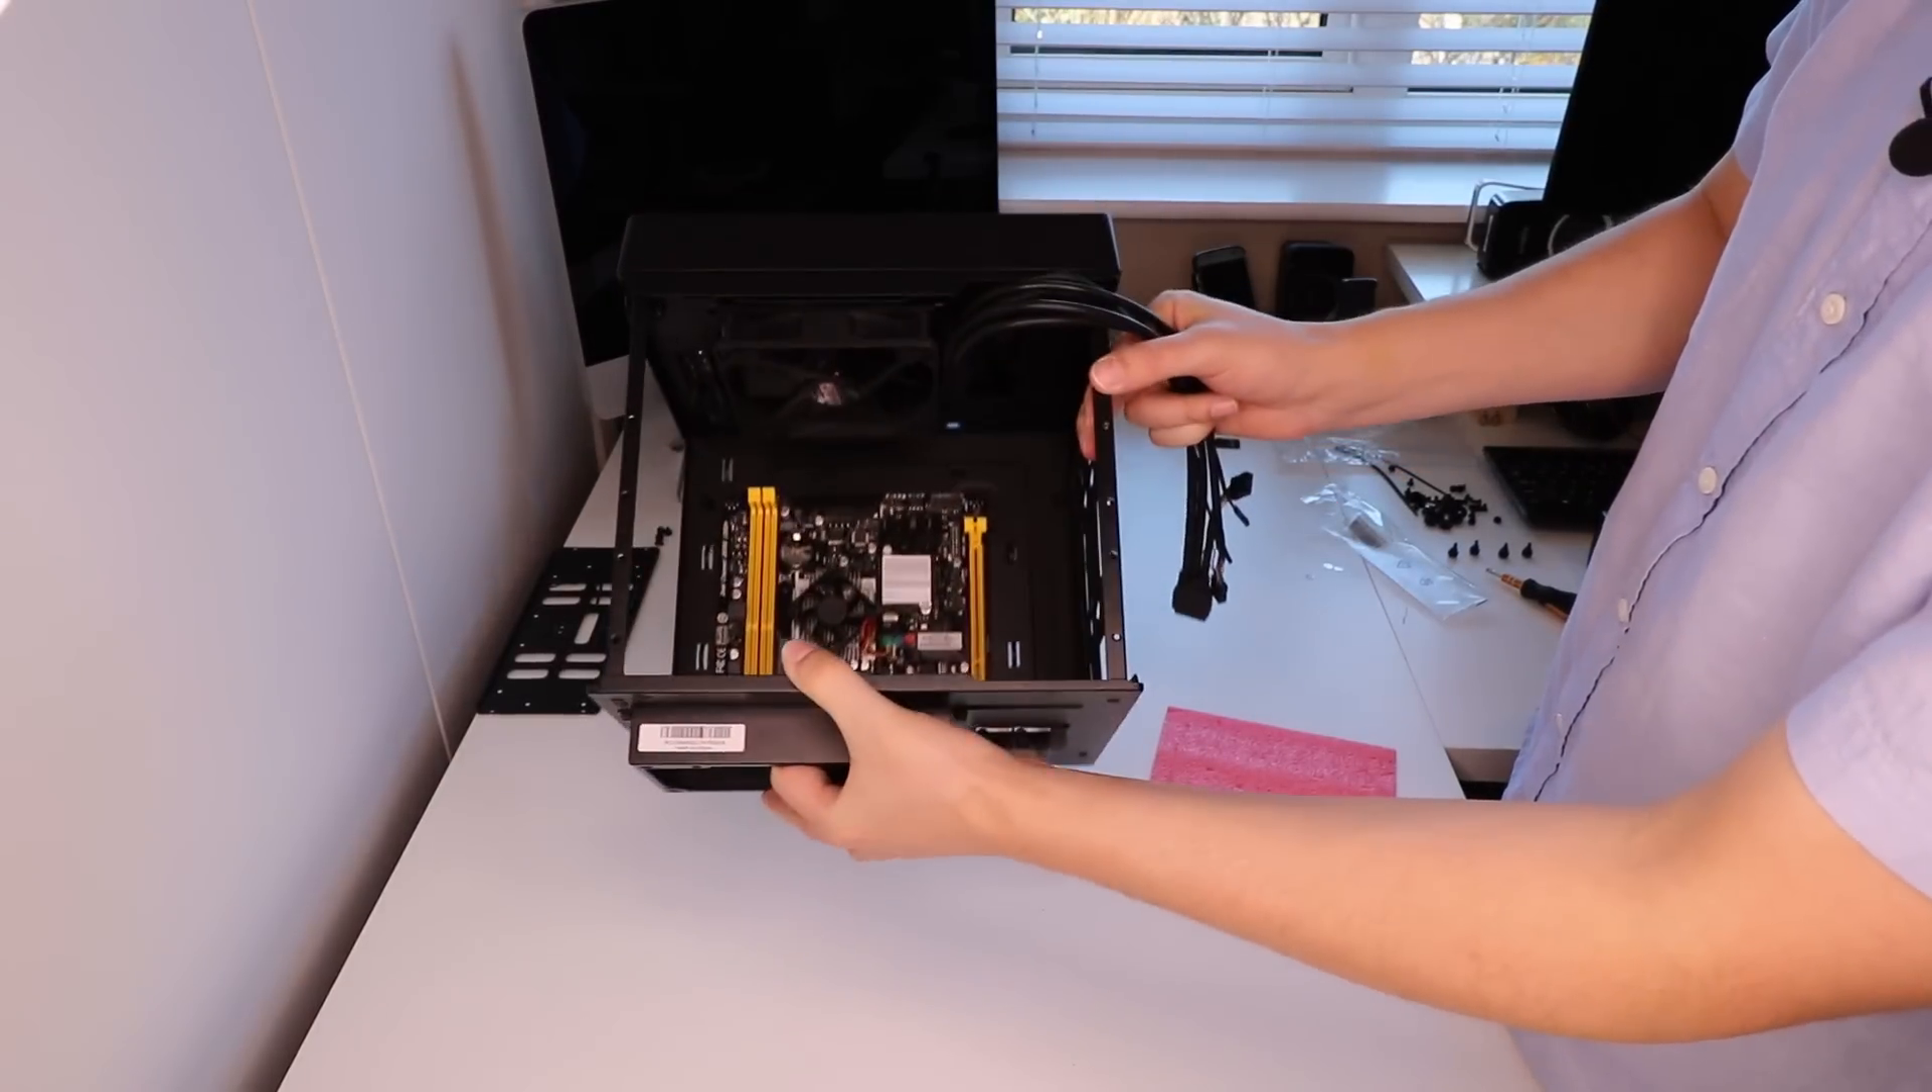Okay so that's our motherboard installed and secured. Quite compact and tidy in there.